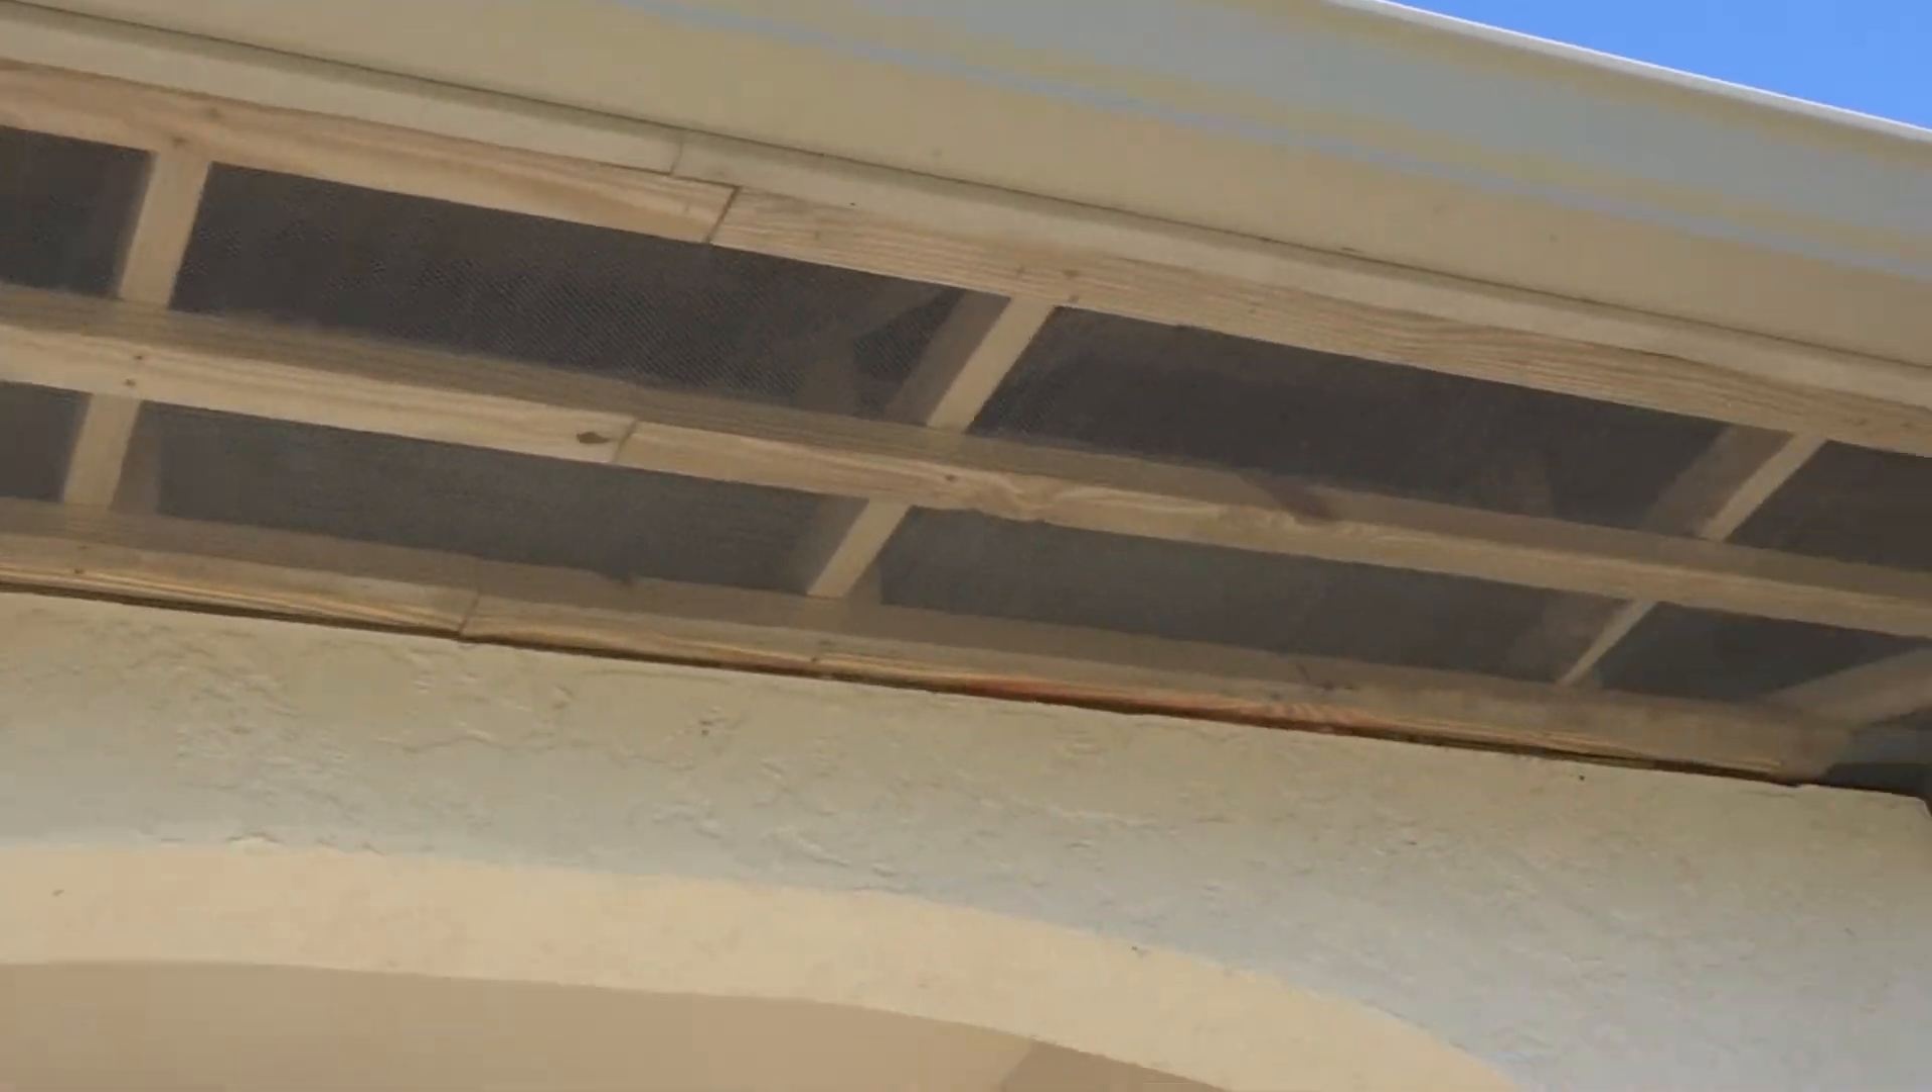Here's my temporary soffit all screened you can see I screened everything.